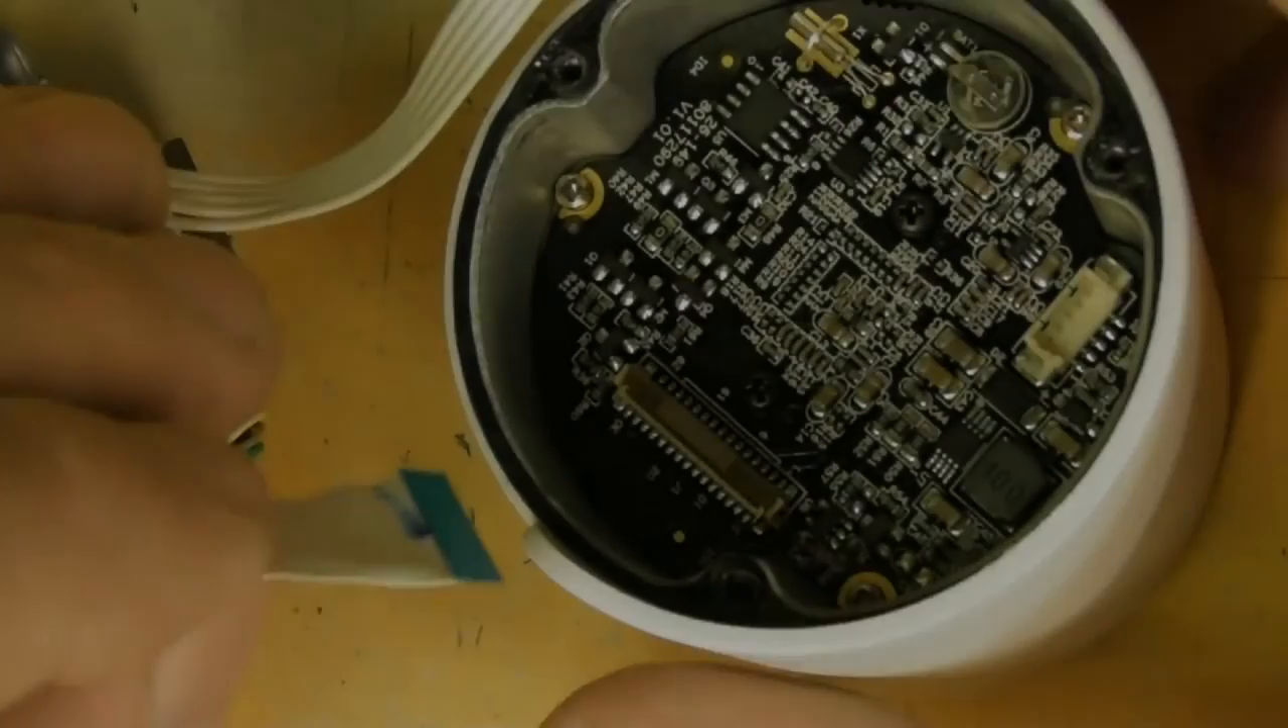All right well I've got the camera PCB back installed and this right here is where this ribbon cable goes.